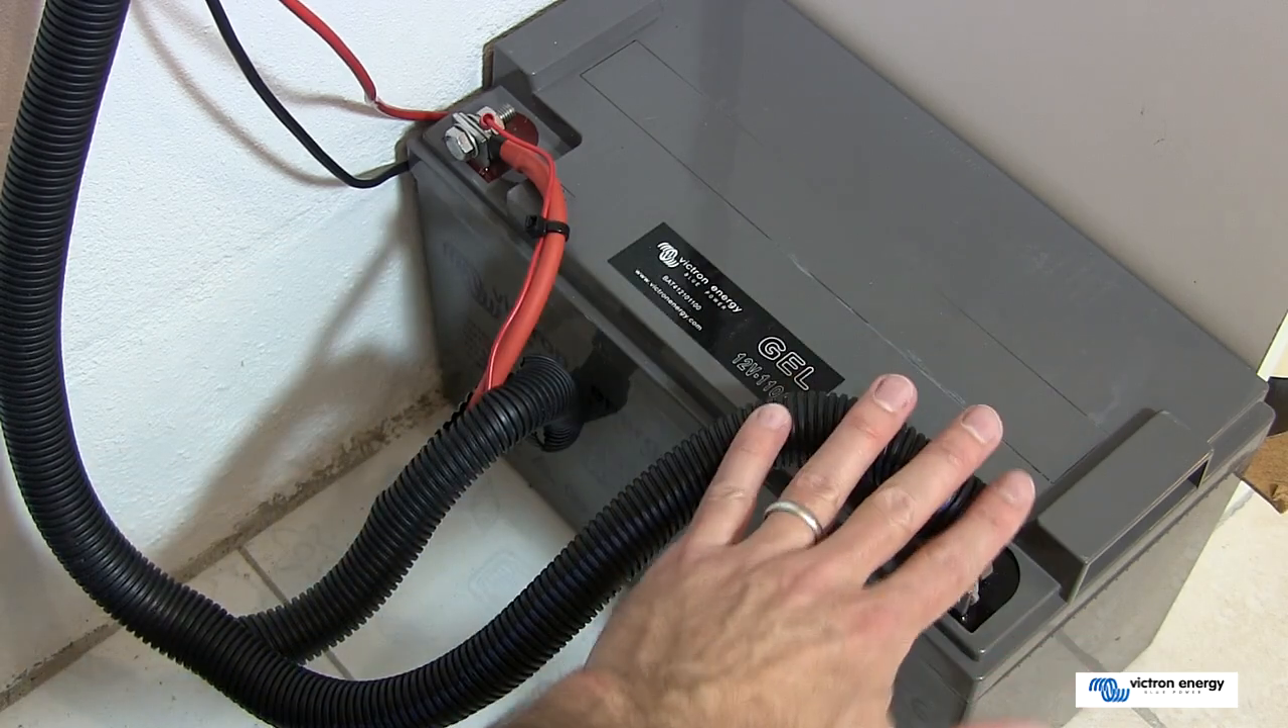Now my battery is already connected up but it's good practice always to connect your positive lead to your battery first and then your negative.